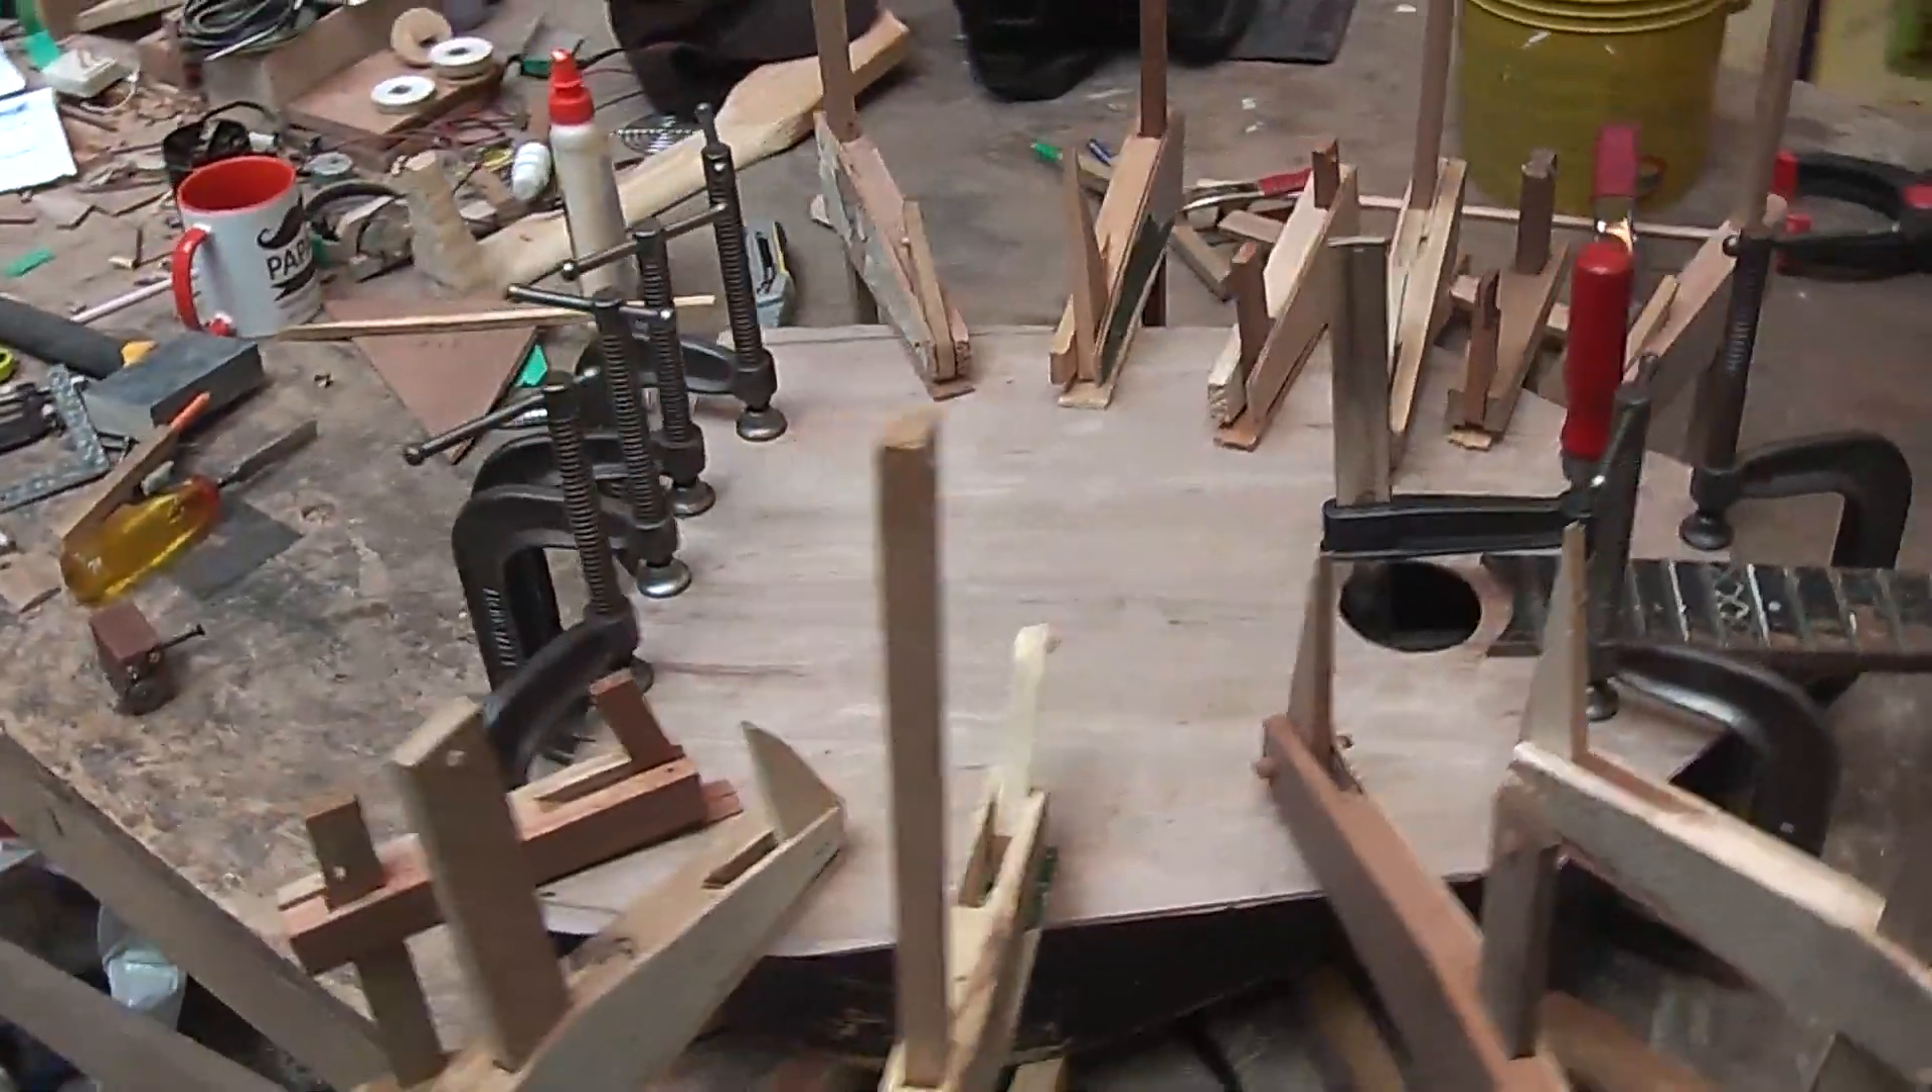And there we have the lid clamping on.